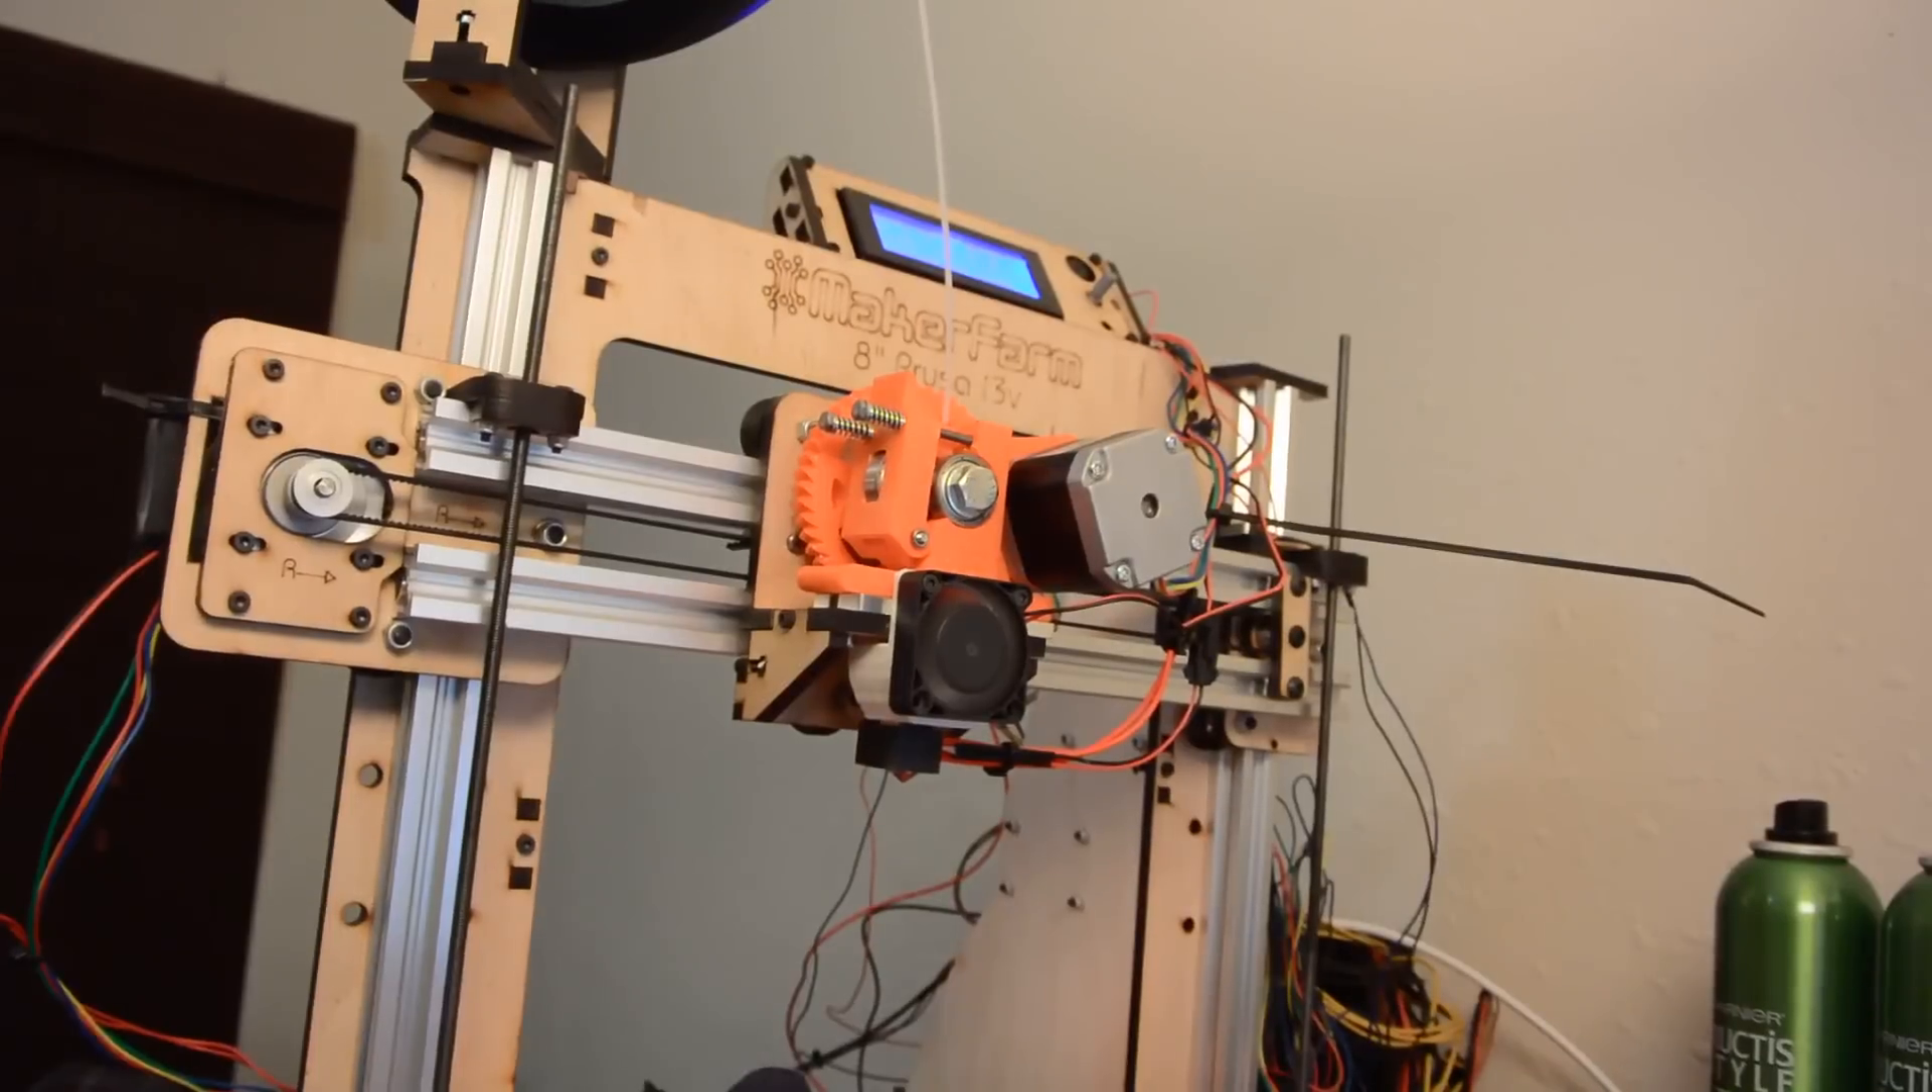So I have the new extruder in place, and I have the Ninja Flex fed into it.